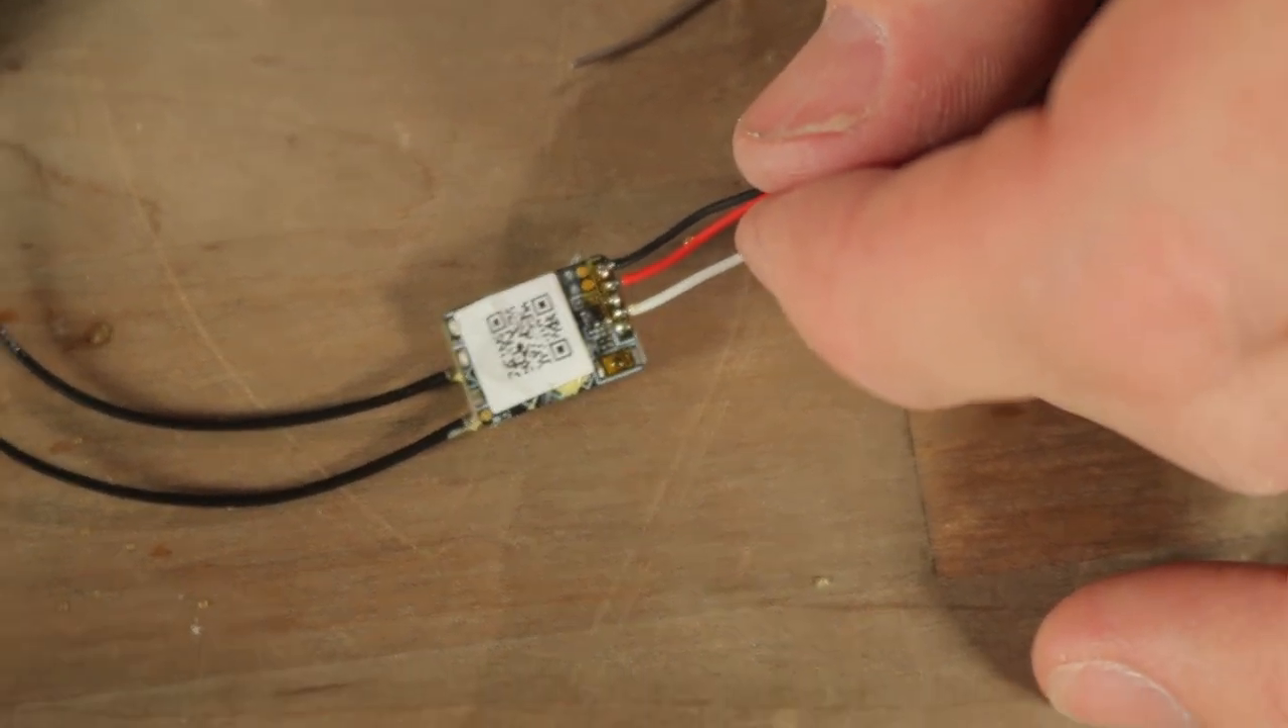All right, we got our three wires connected to the receiver.